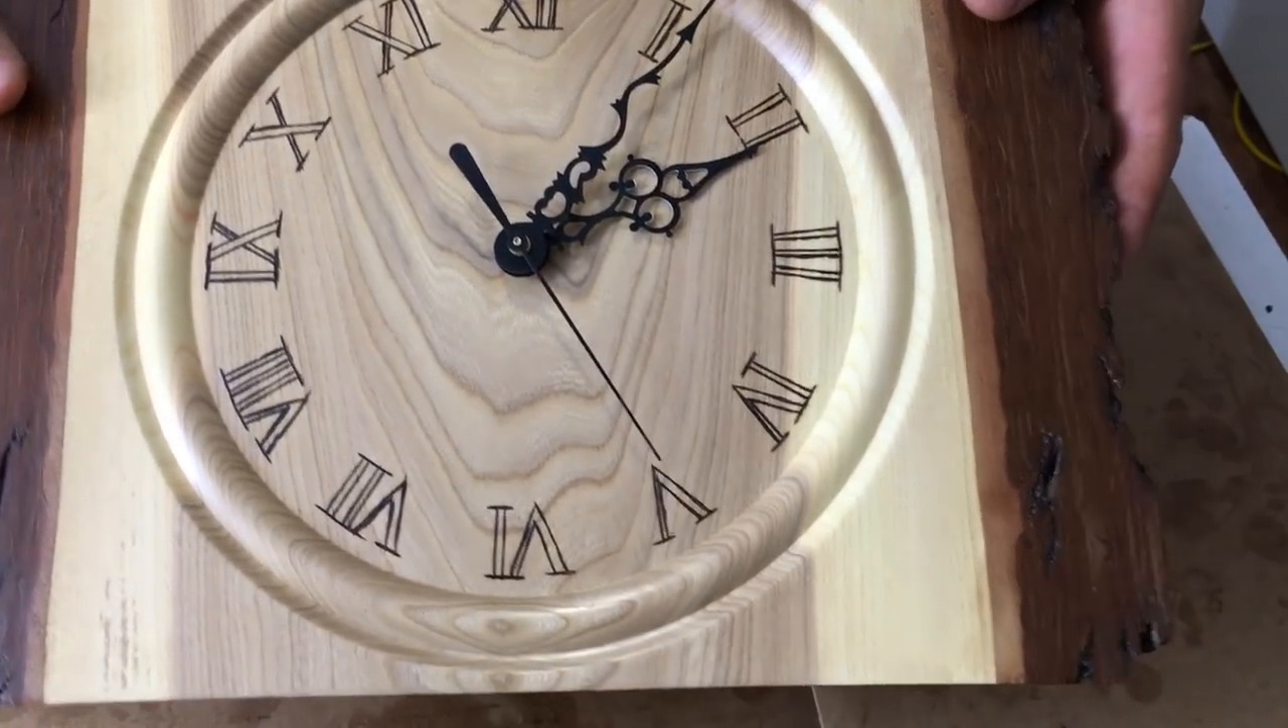There, our clock is all assembled.